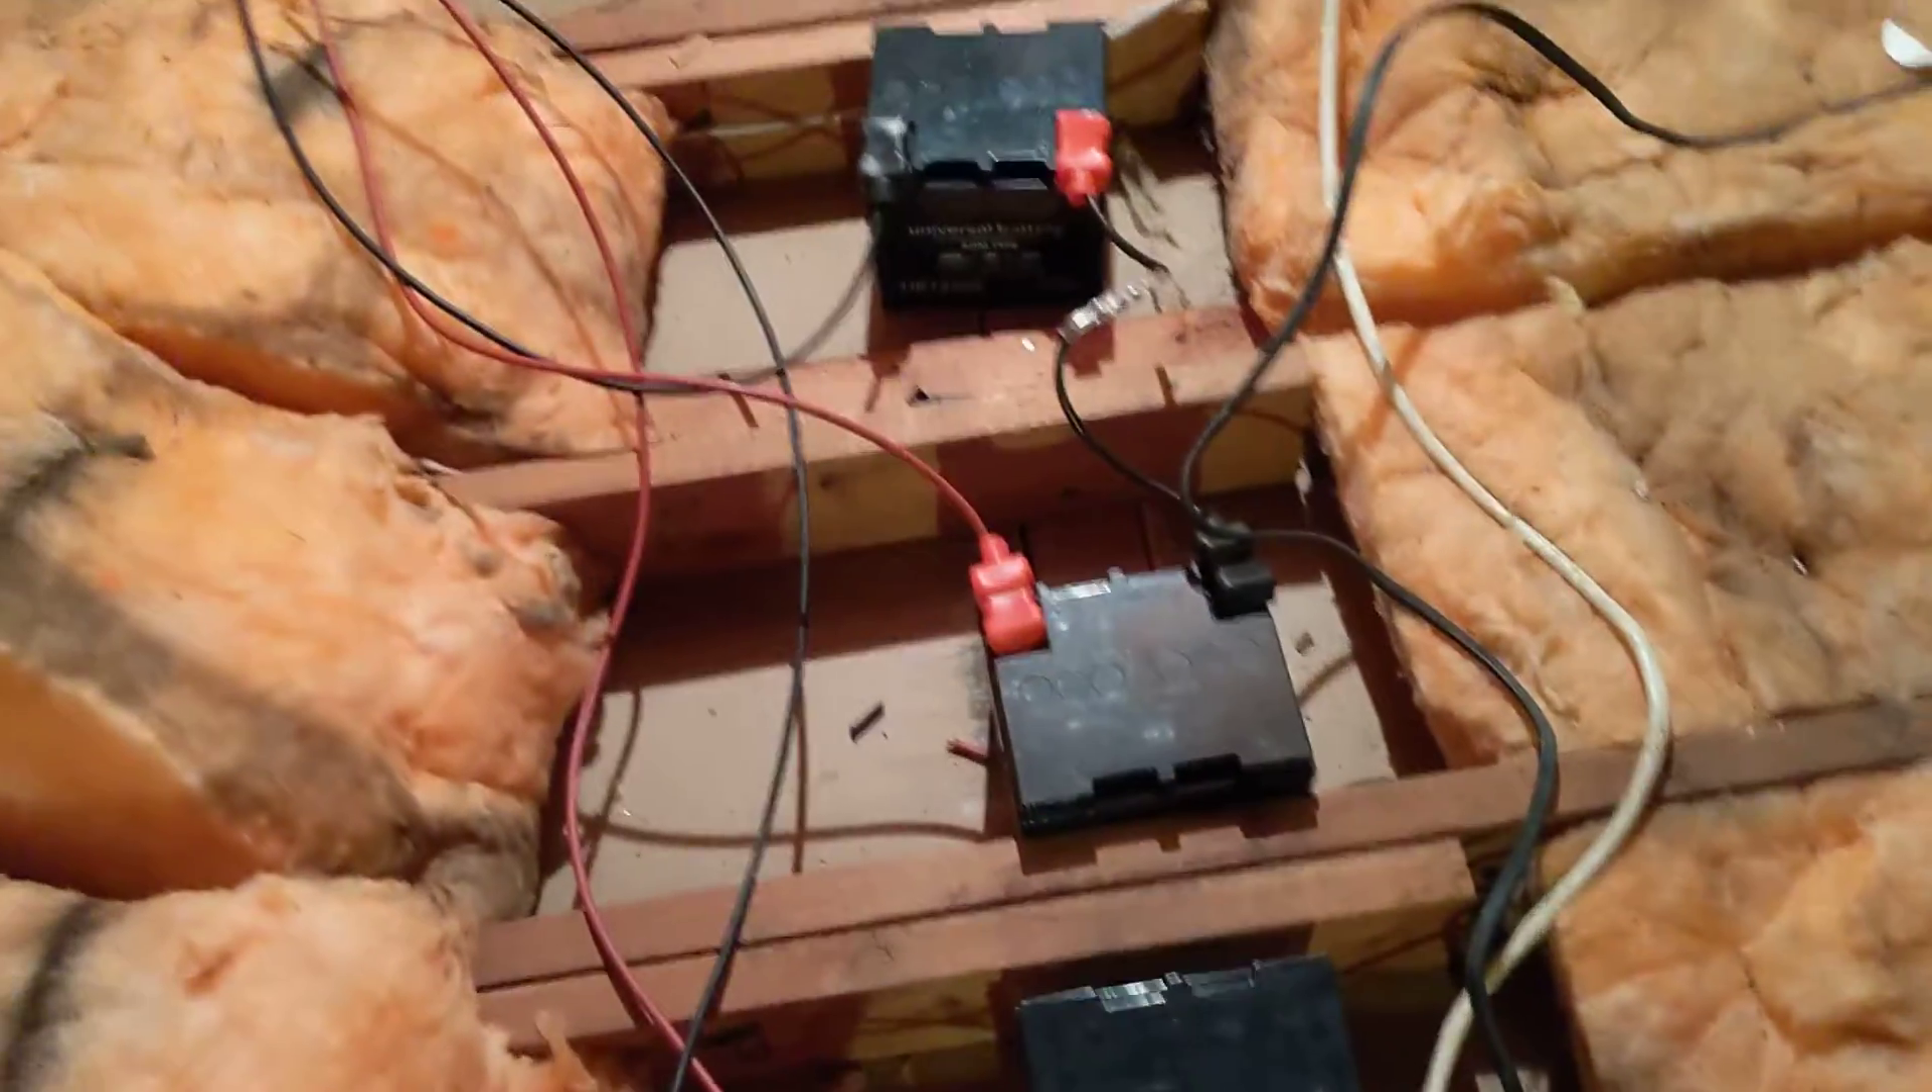So what I've ended up doing is I have actually set the batteries directly on top of that upper wall and the batteries are installed but the insulation obviously is not.